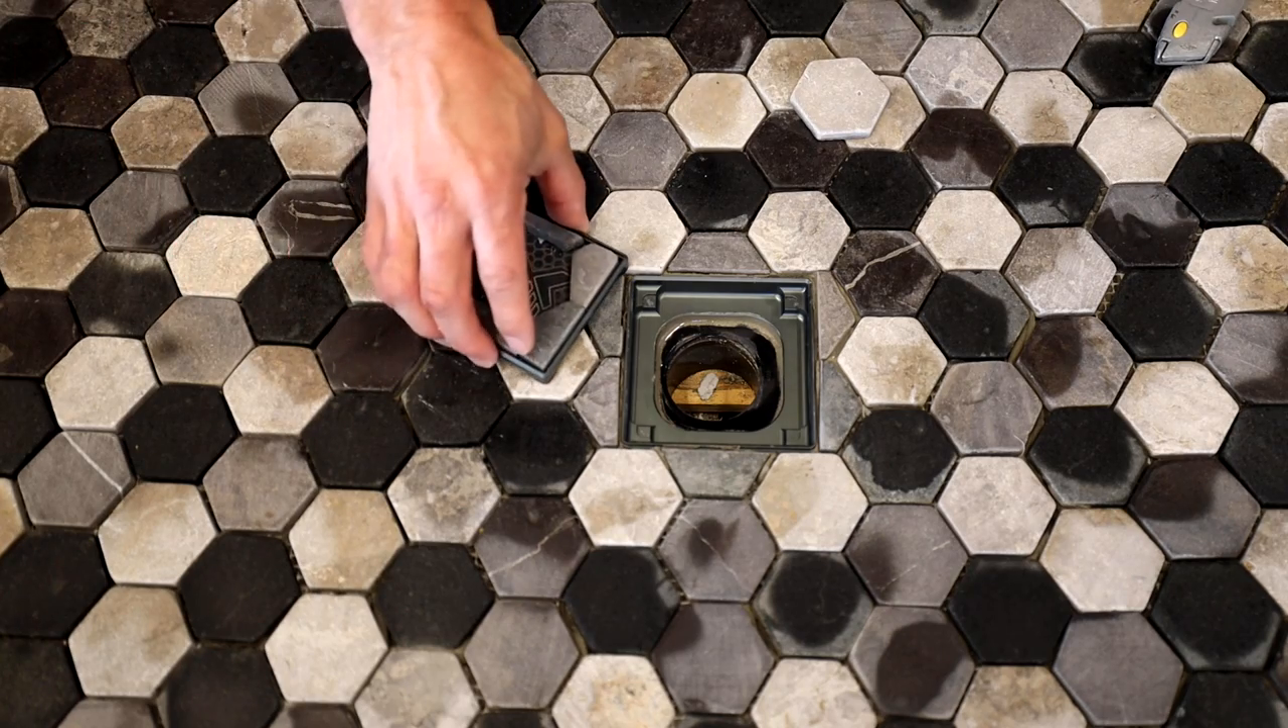OK, now that I have the tiles around the grate set, I need to set the tiles inside of the grate.